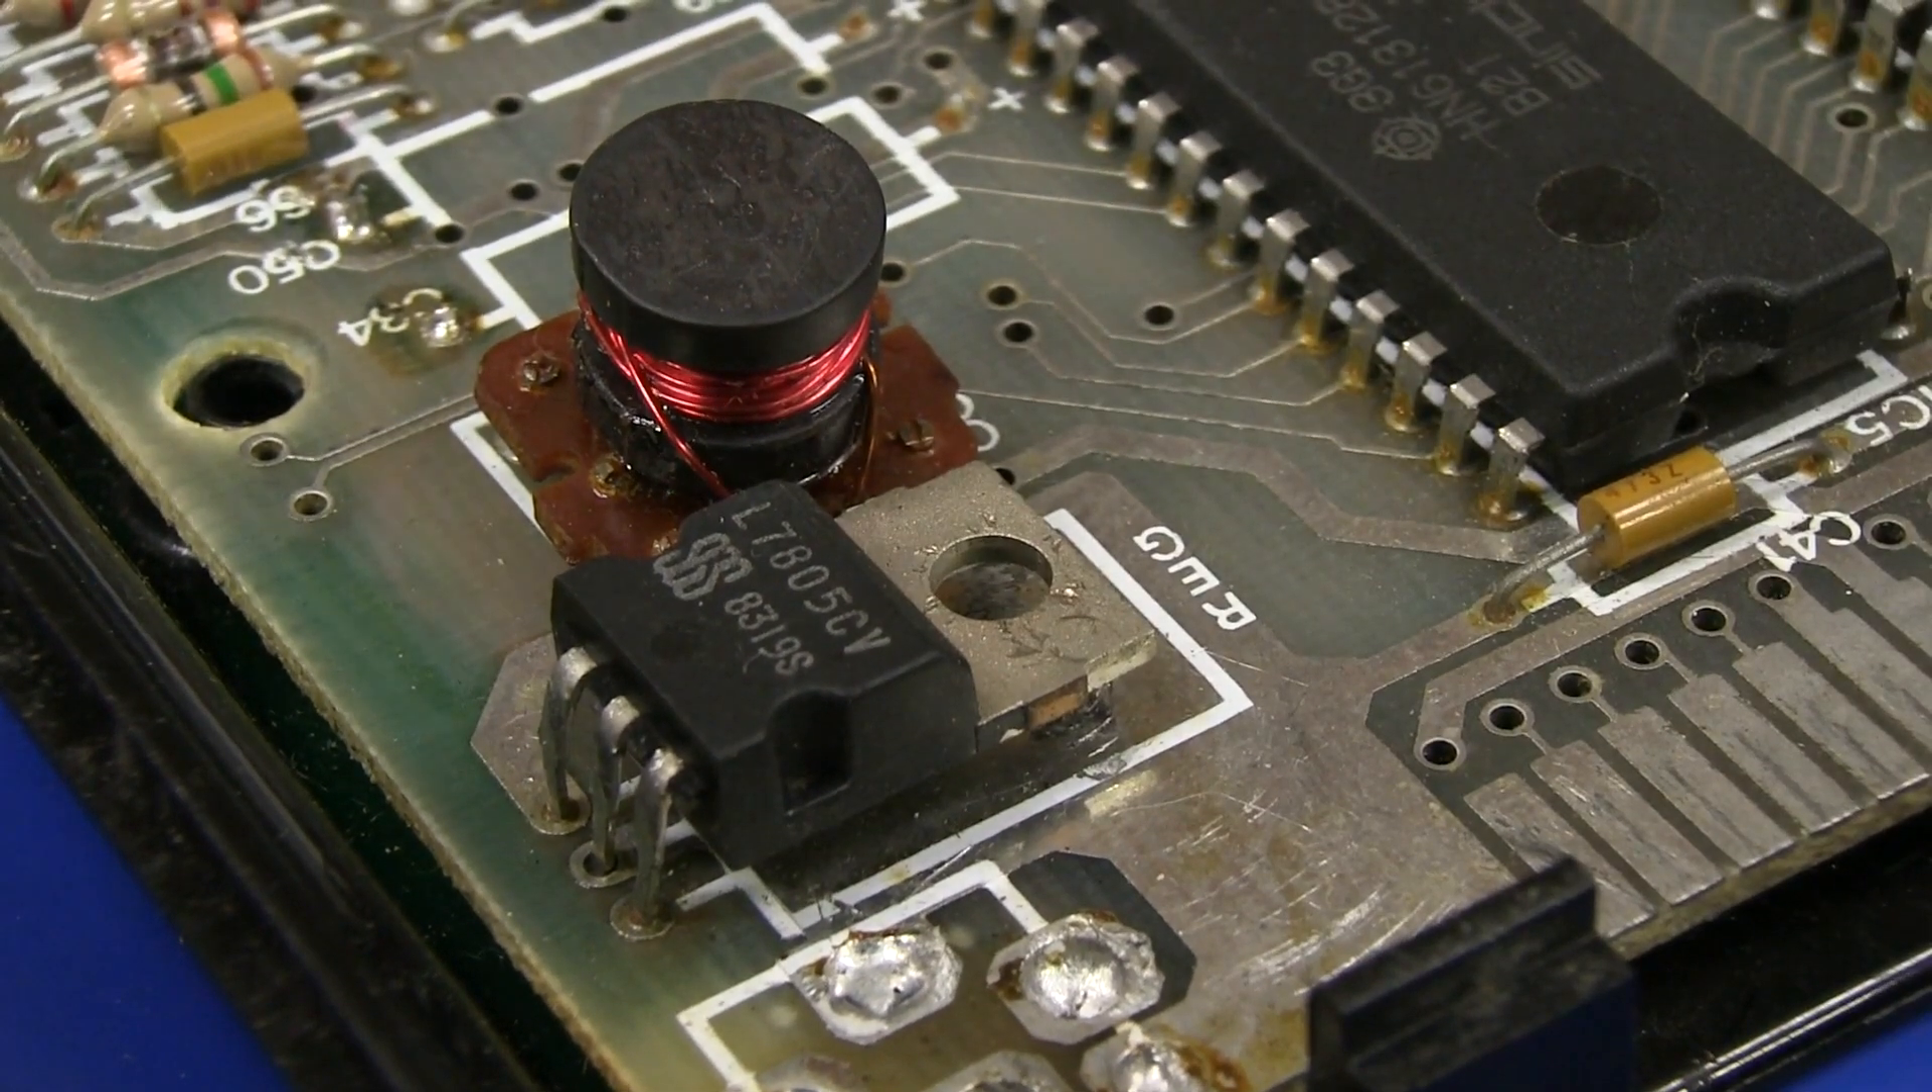The regulator over here, that looks a bit dodgy. We have a floater. Look at that. Just a bent 7805 just floating off the board there. They didn't even bother to solder it or screw it down.